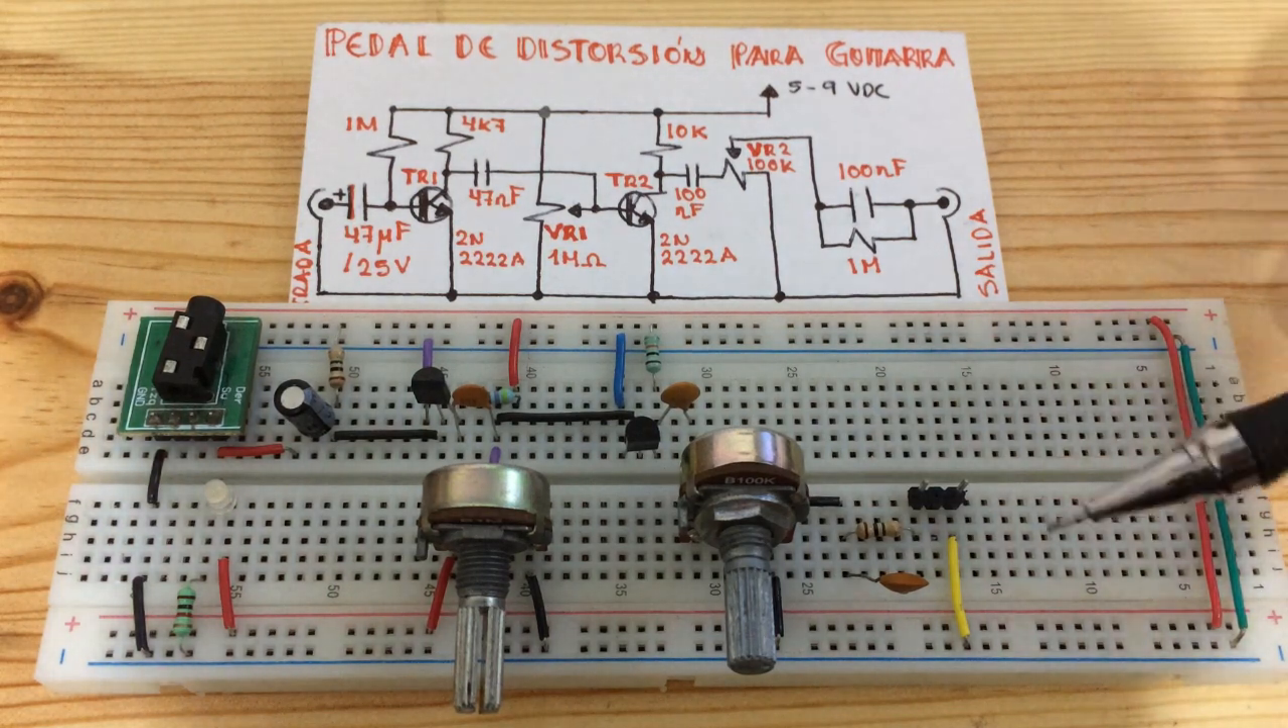Perfecto amigos, pues aquí ya tenemos armados el circuito electrónico en una placa protoboard.